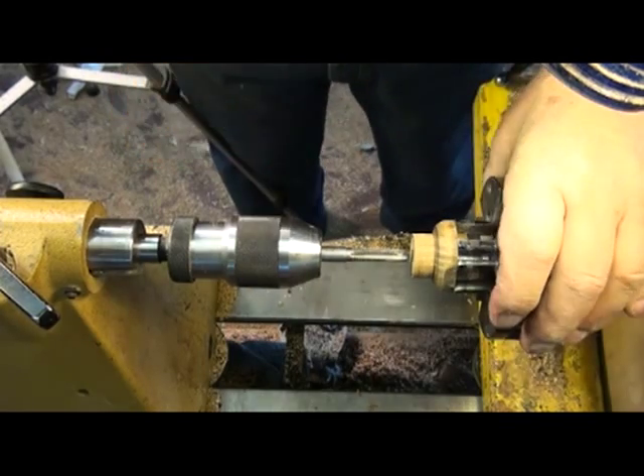Now I have my machinist tap chucked up into my Jacob's chuck.